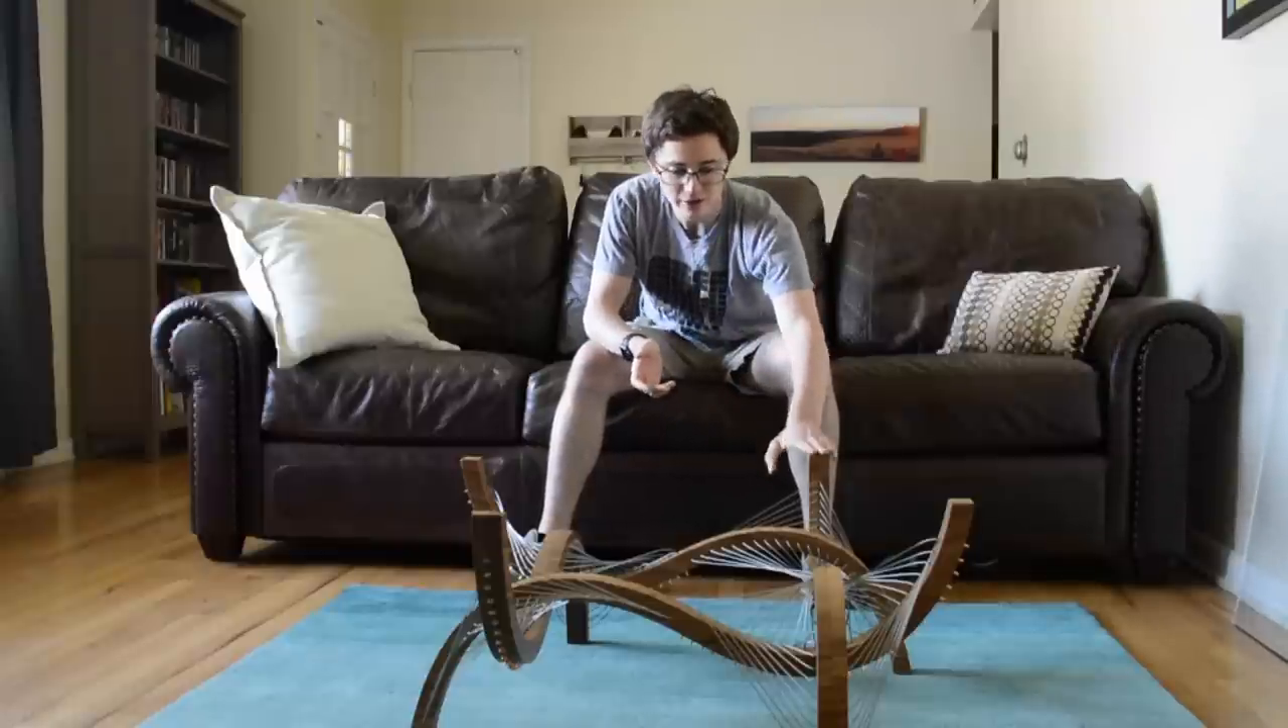So I have the base right in front of me and all that's left to do now is to add the glass.